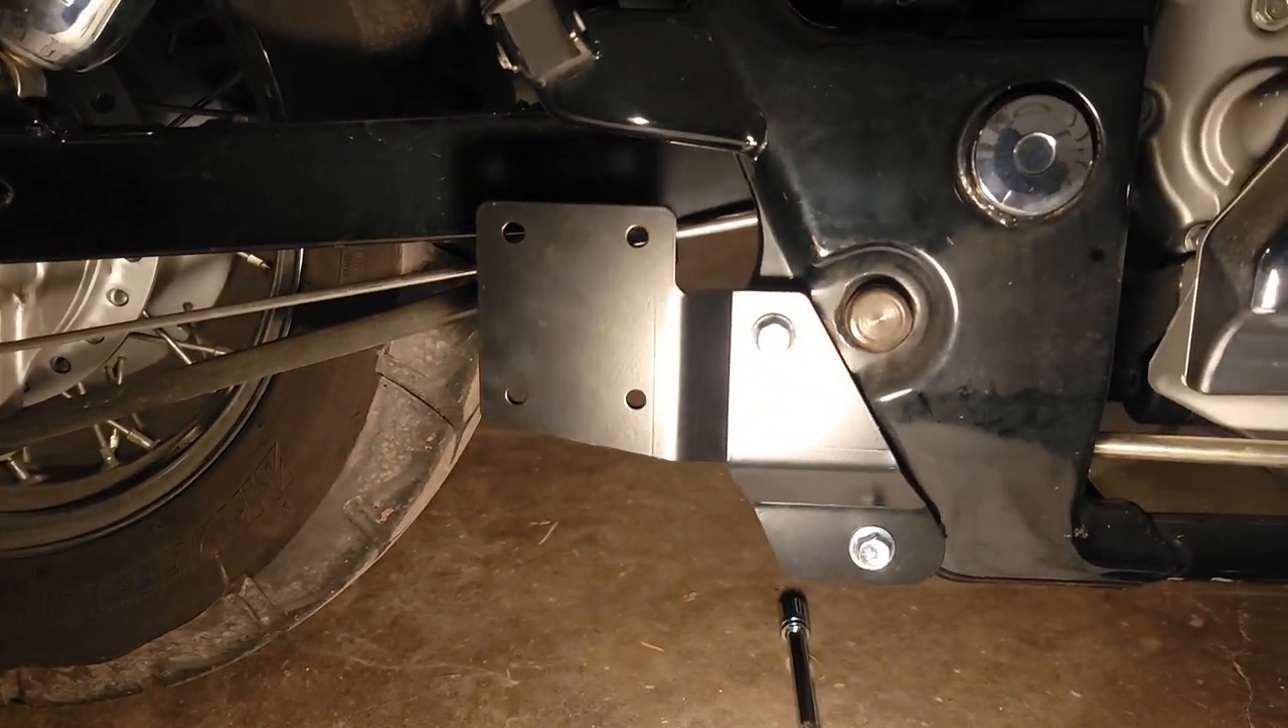This is what the new mount looks like installed on a Honda Shadow.